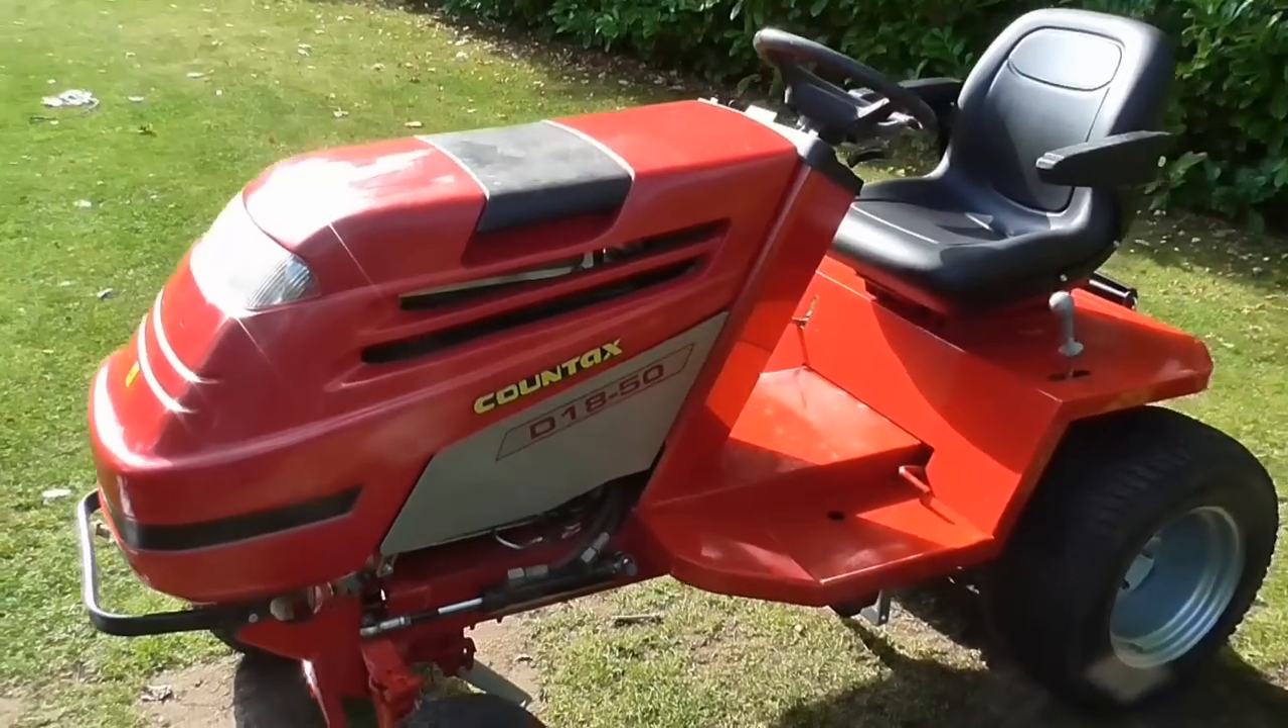About 10 minutes later and we've got the bonnet and sideguards on.